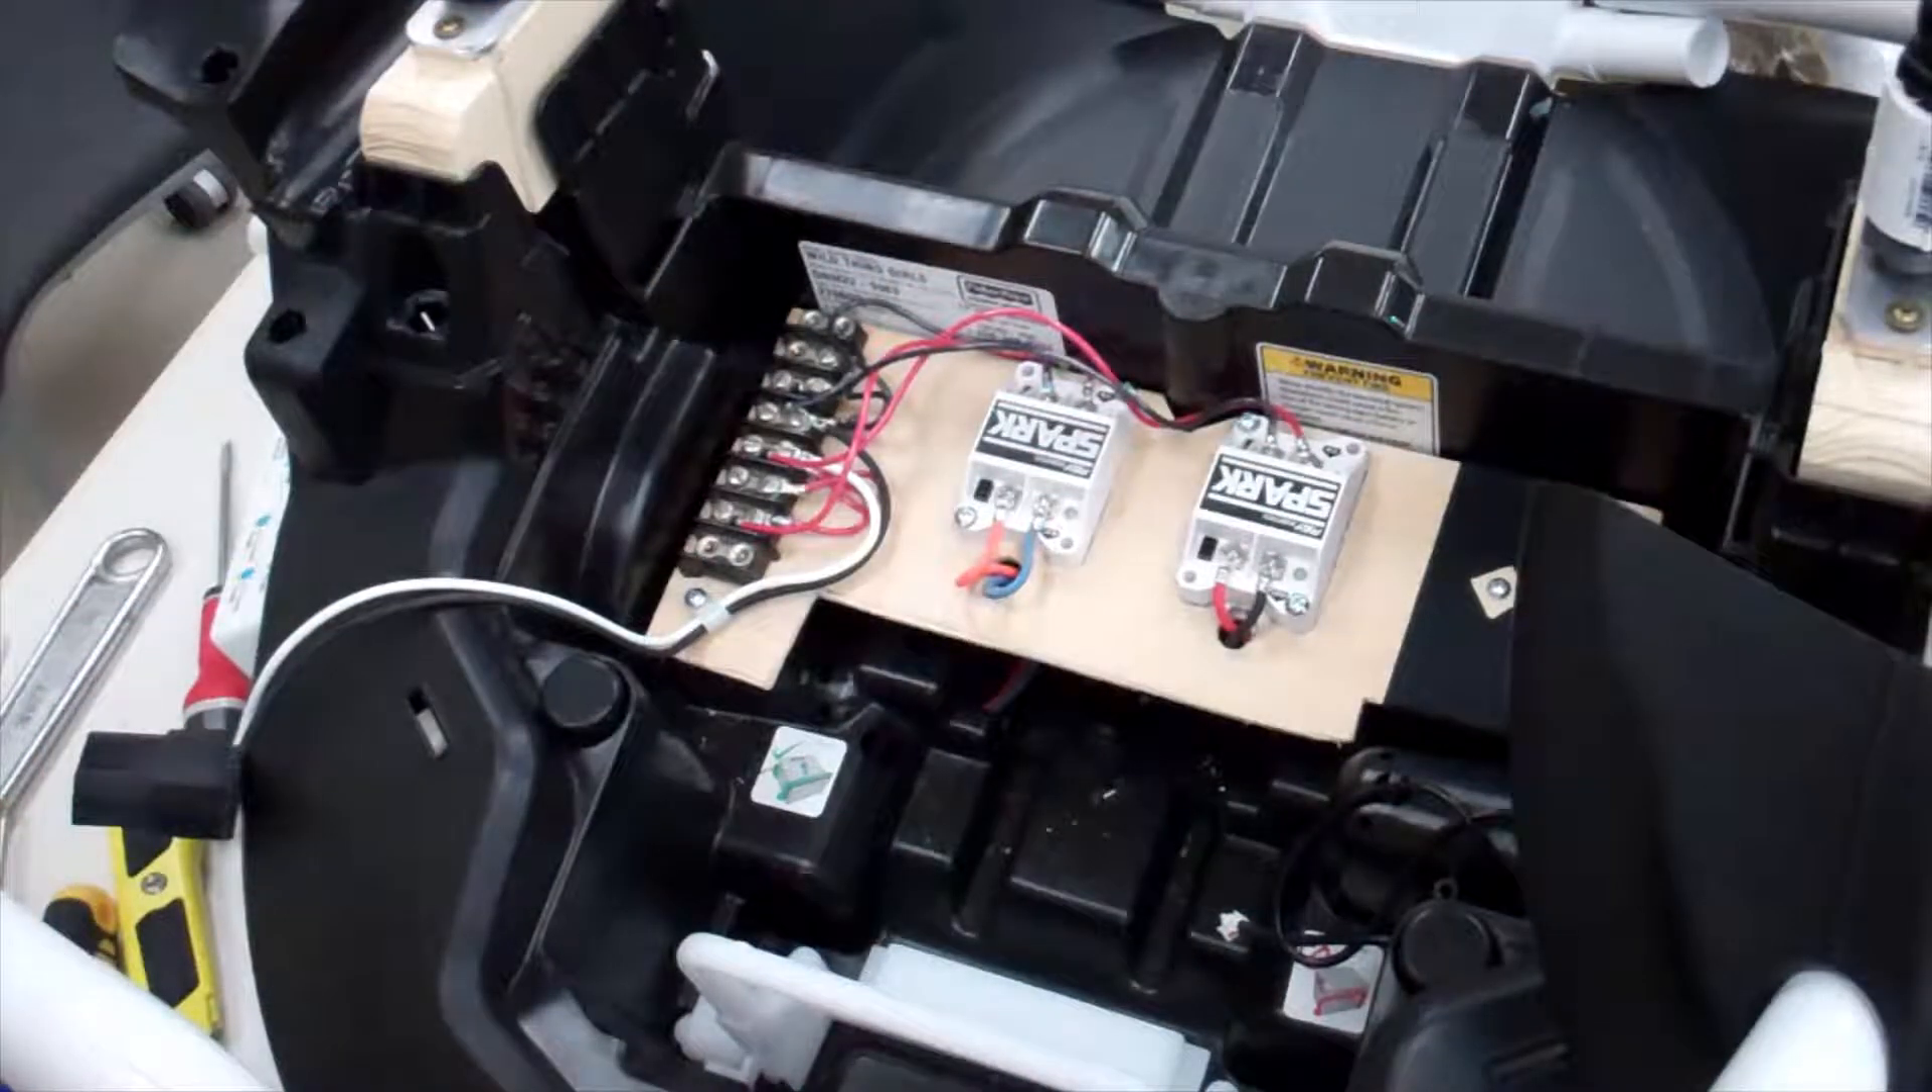So I went ahead and actually mounted both of my Spark motor controllers here. The wires to the motors, of course, these are the ones coming from the bottom right here.